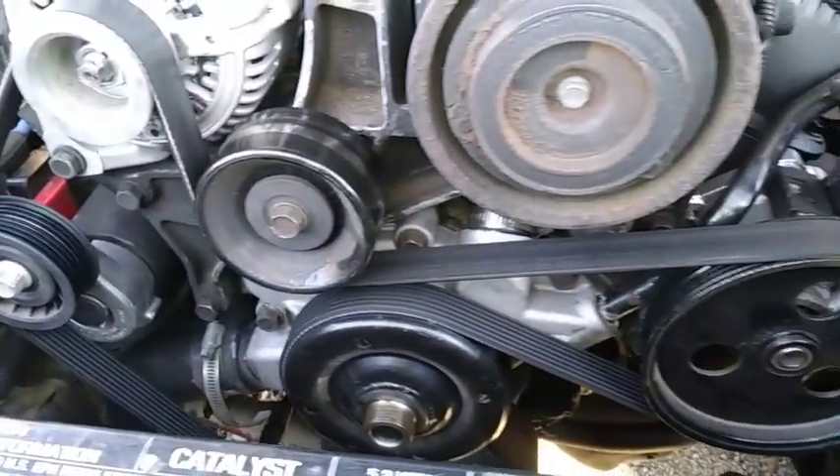And I'm leaving the belt on for right now to help hold everything in place.